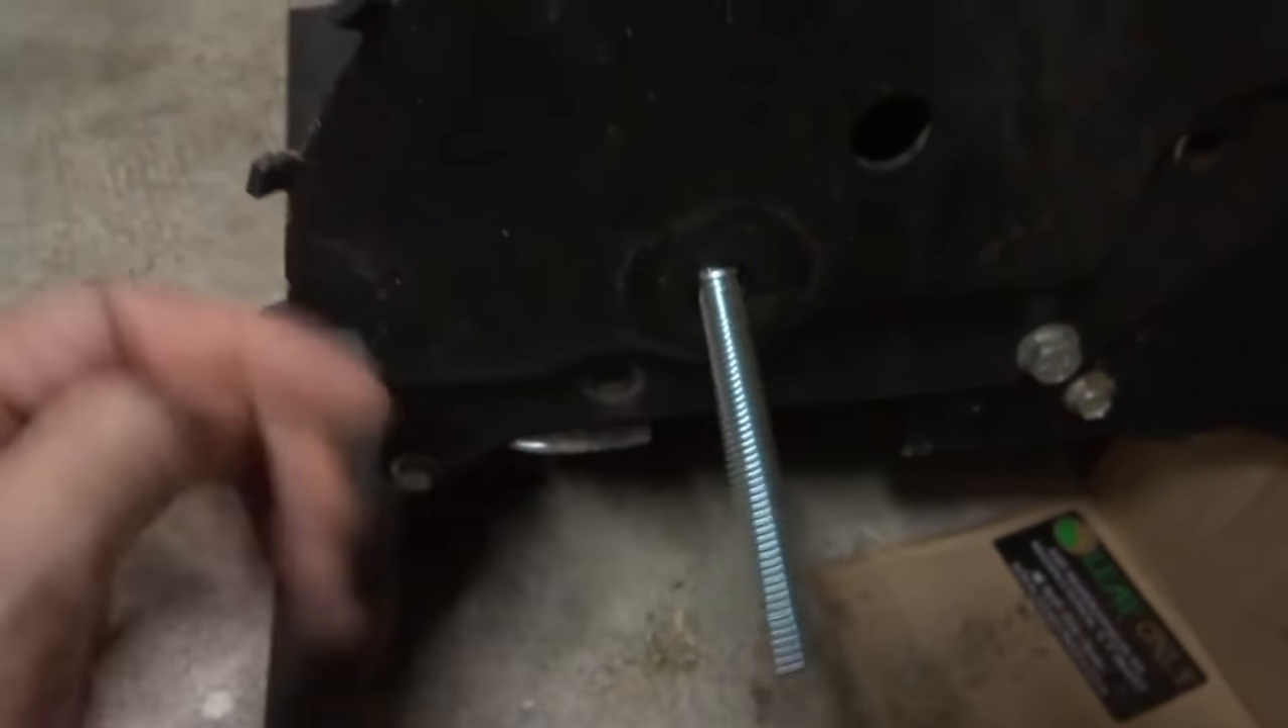Now we got our big bolt in there.